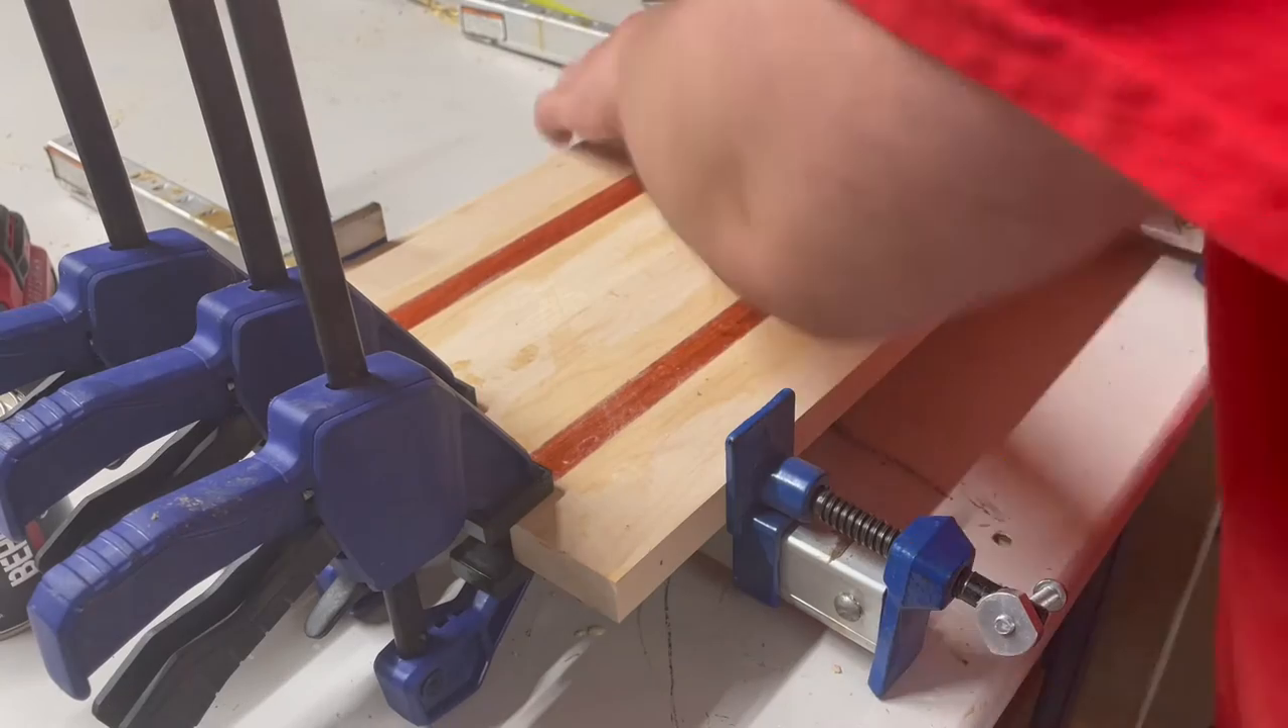I got my clamps on the sides making sure all this wood is clamped and ready with nice even pressure.